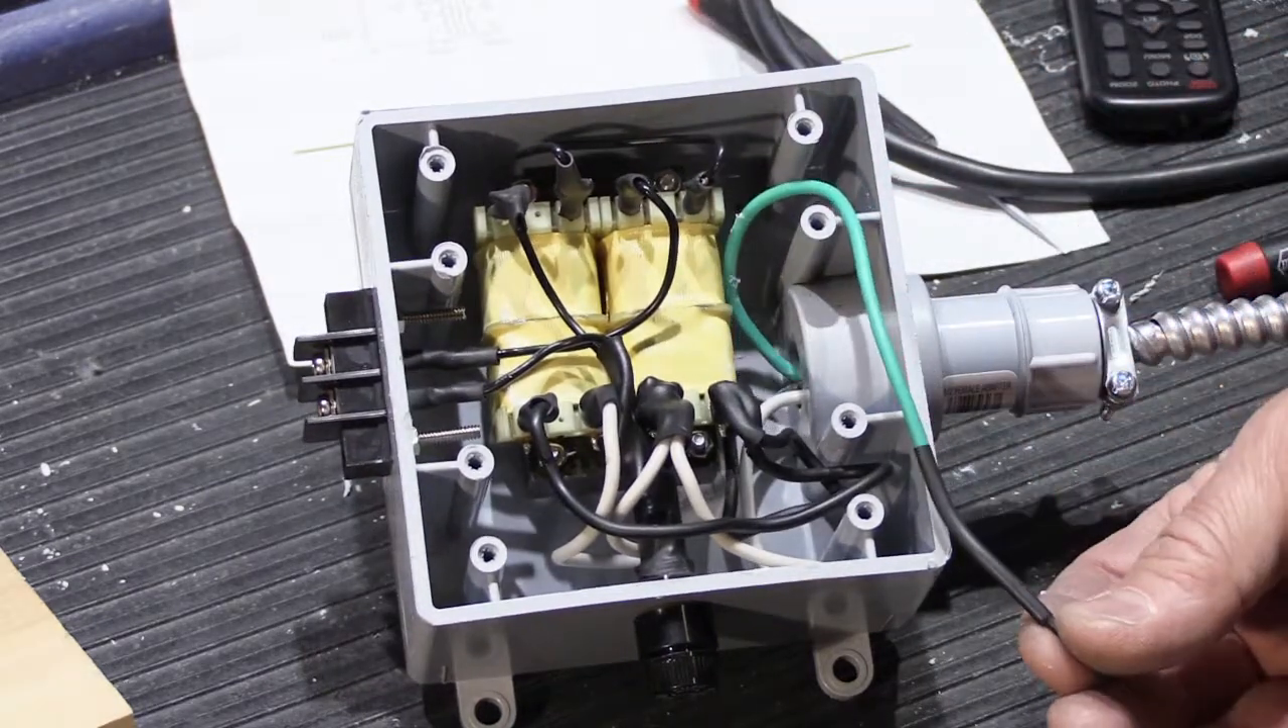And that completes our wiring with one small exception. So we still have here floating around this green ground wire.